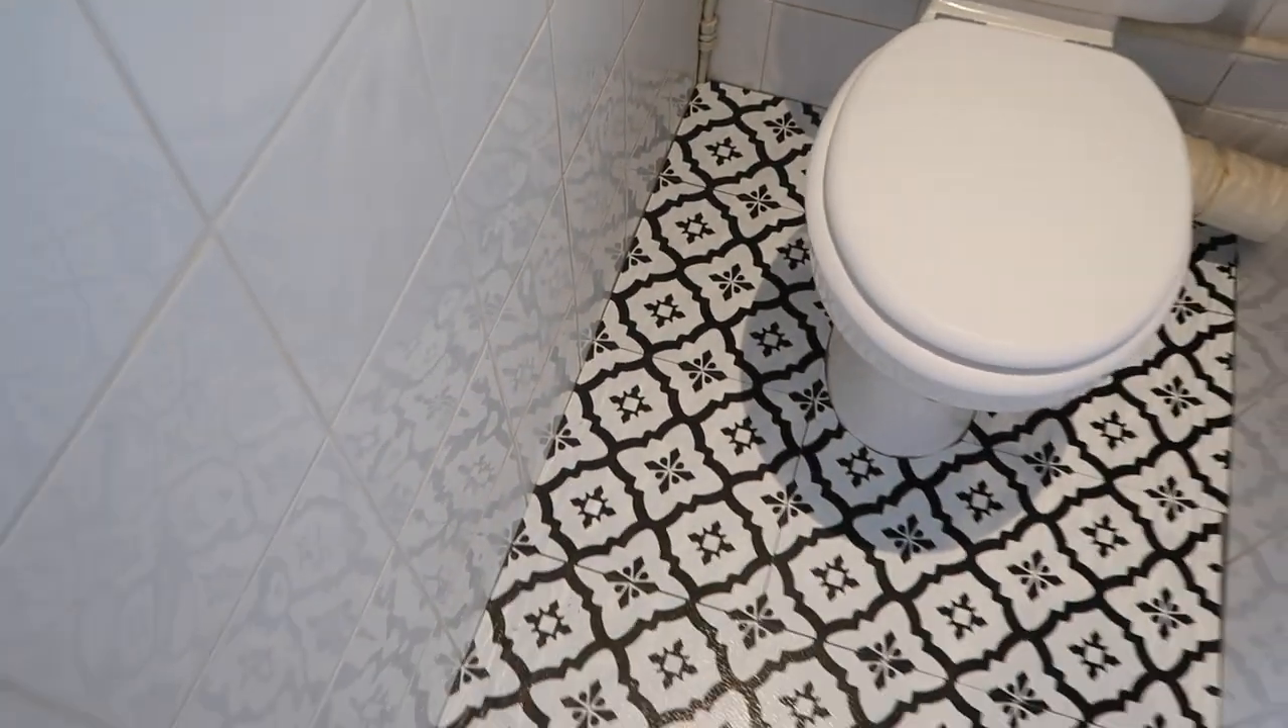Tiles are officially done.